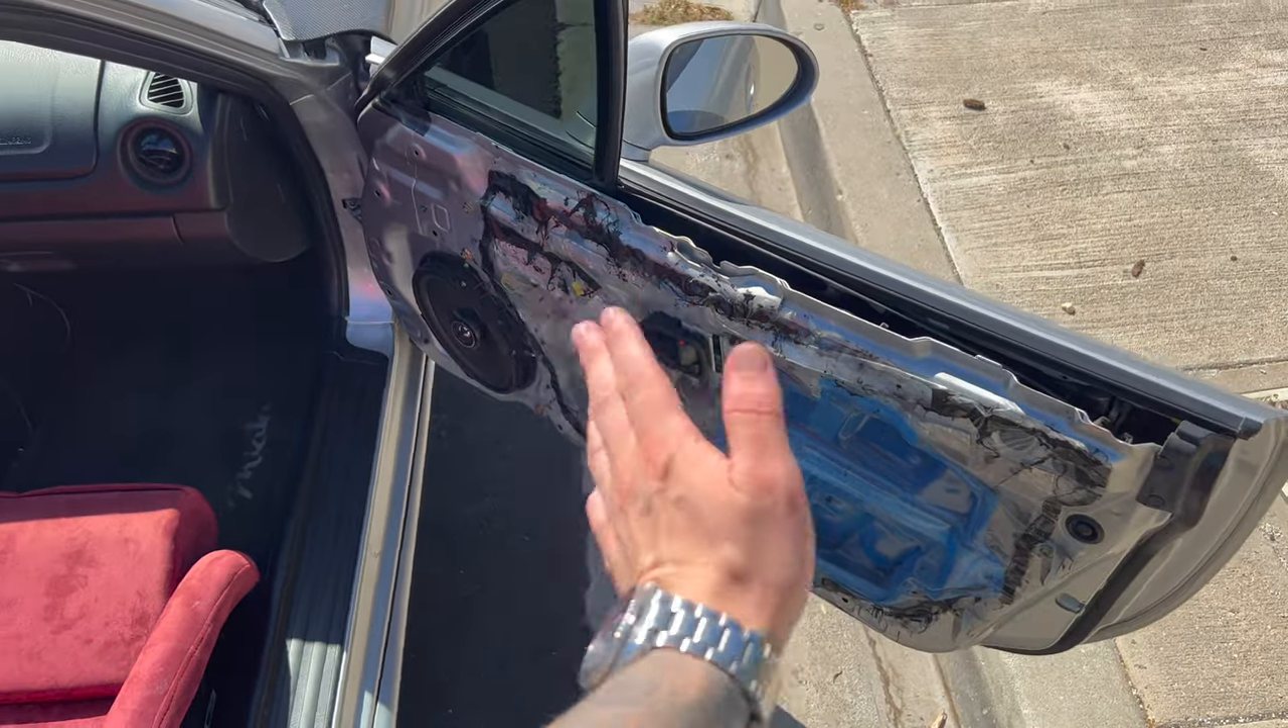The door card is still not there.